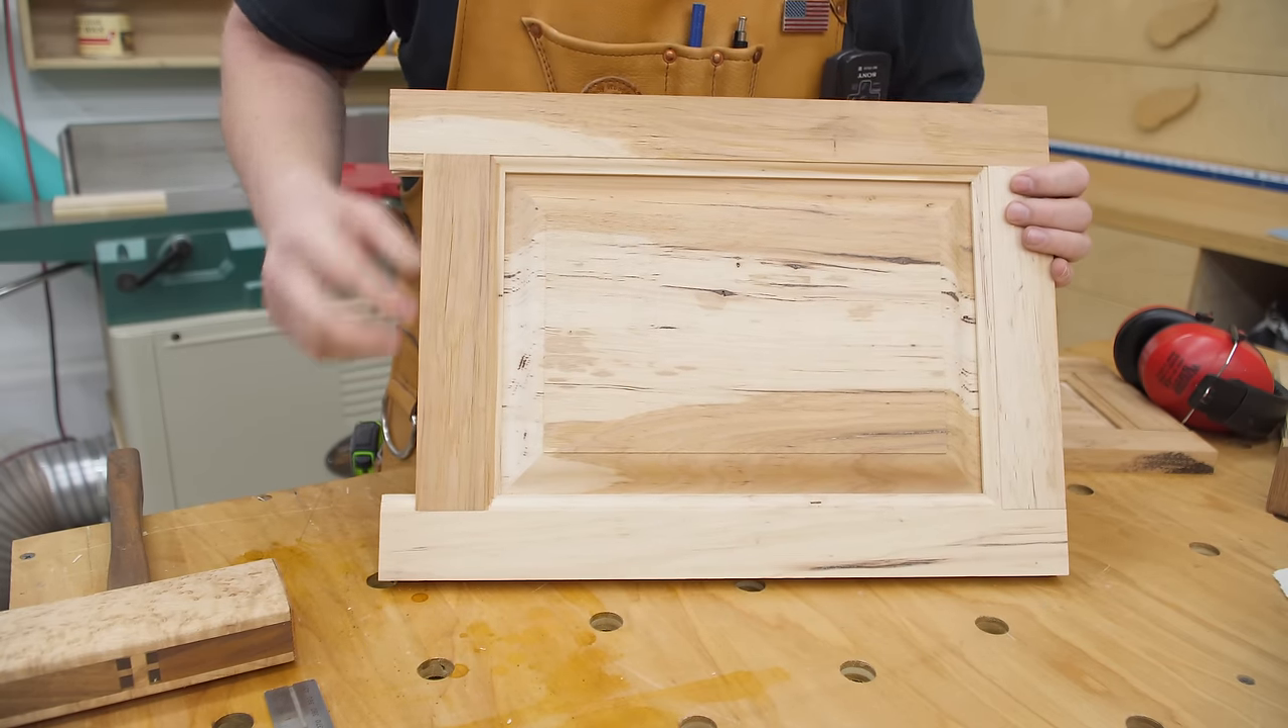A little bit of glue and clamps, and we have a door.